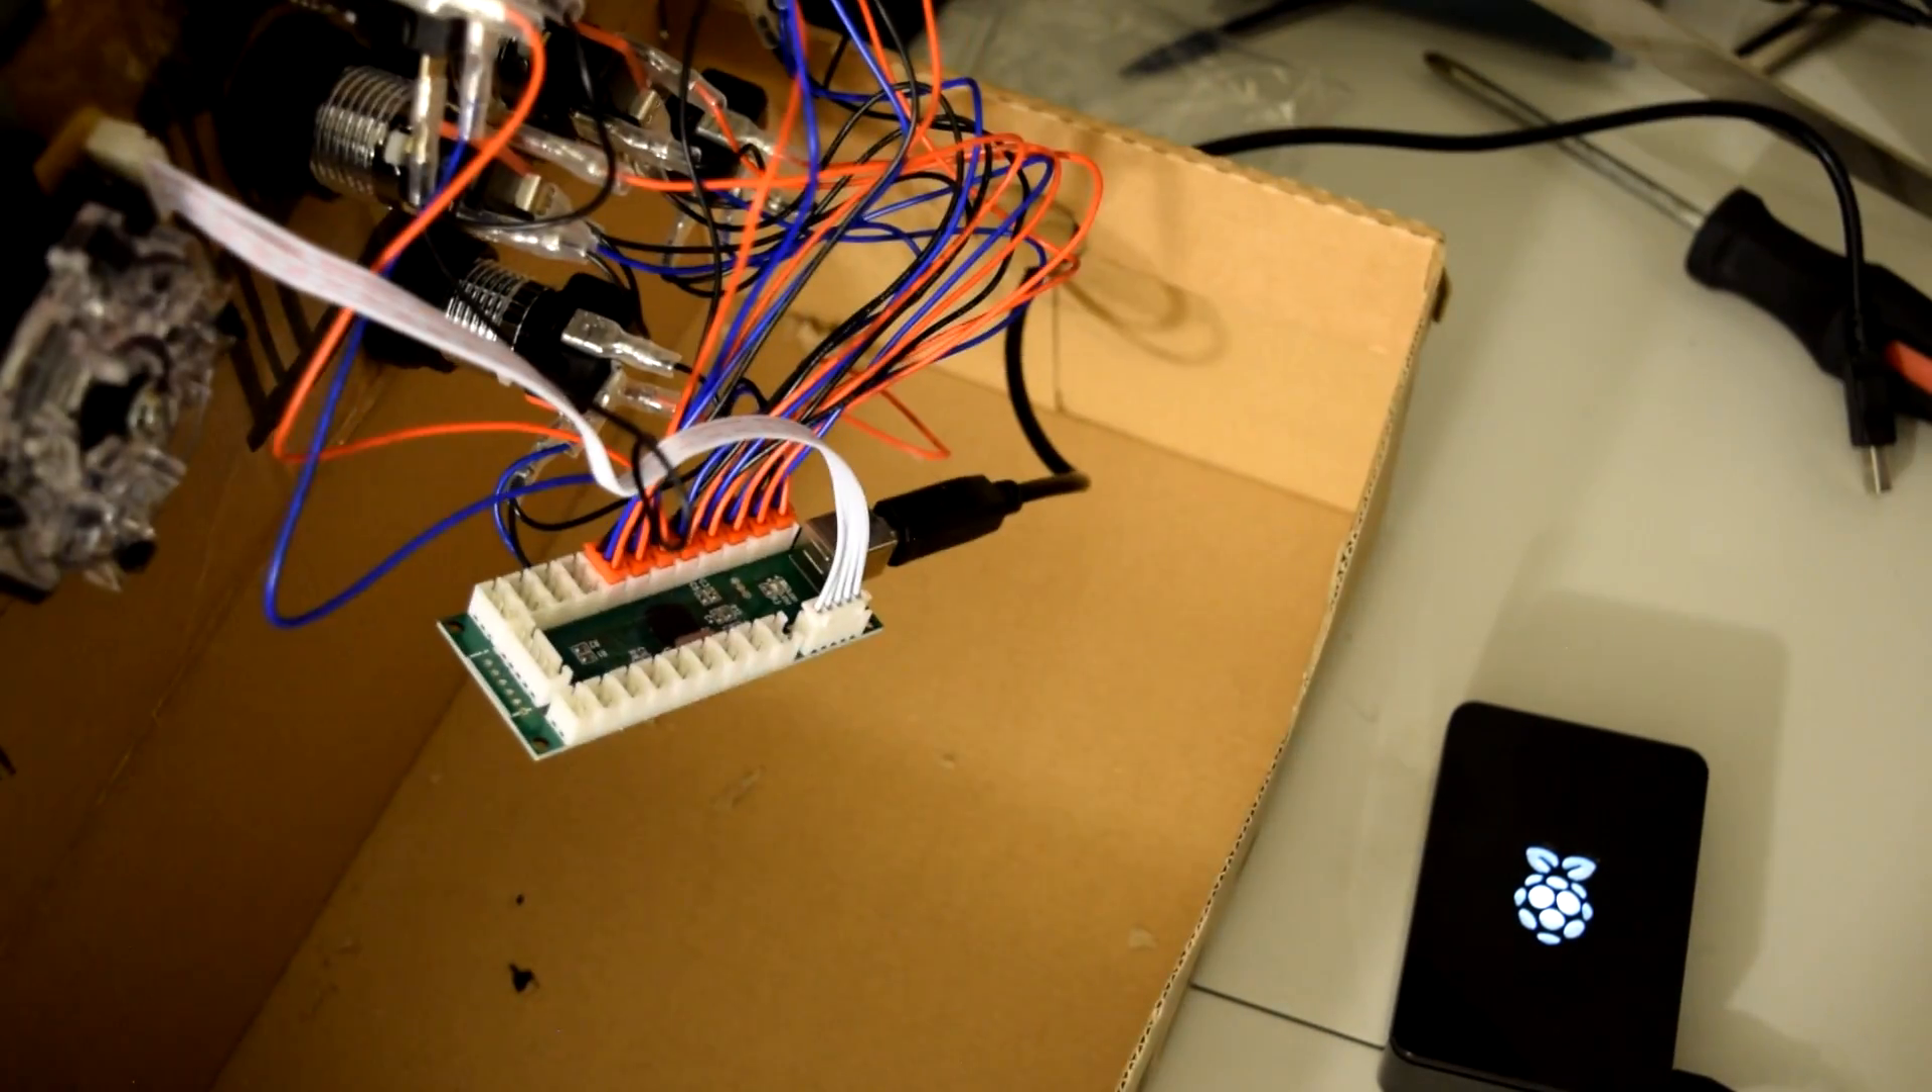Alright, so I already wired the spiderweb's nest of all these wires for now.